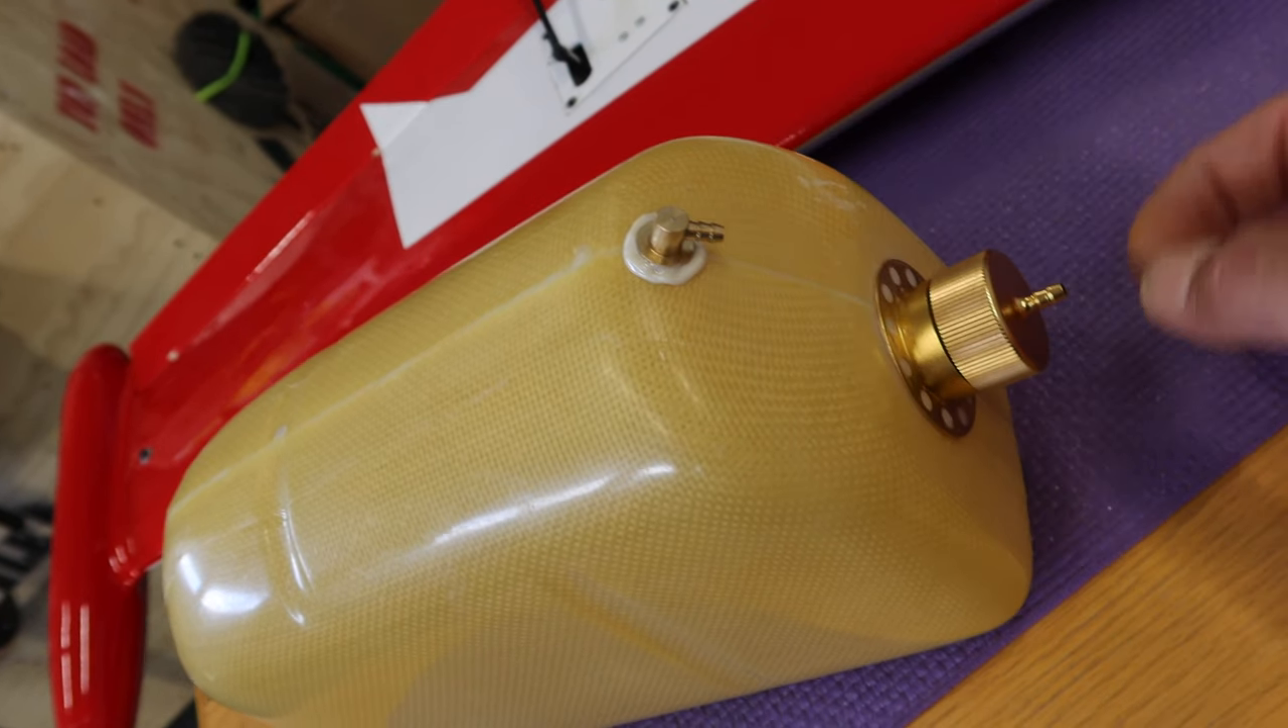Okay and tank is all assembled.